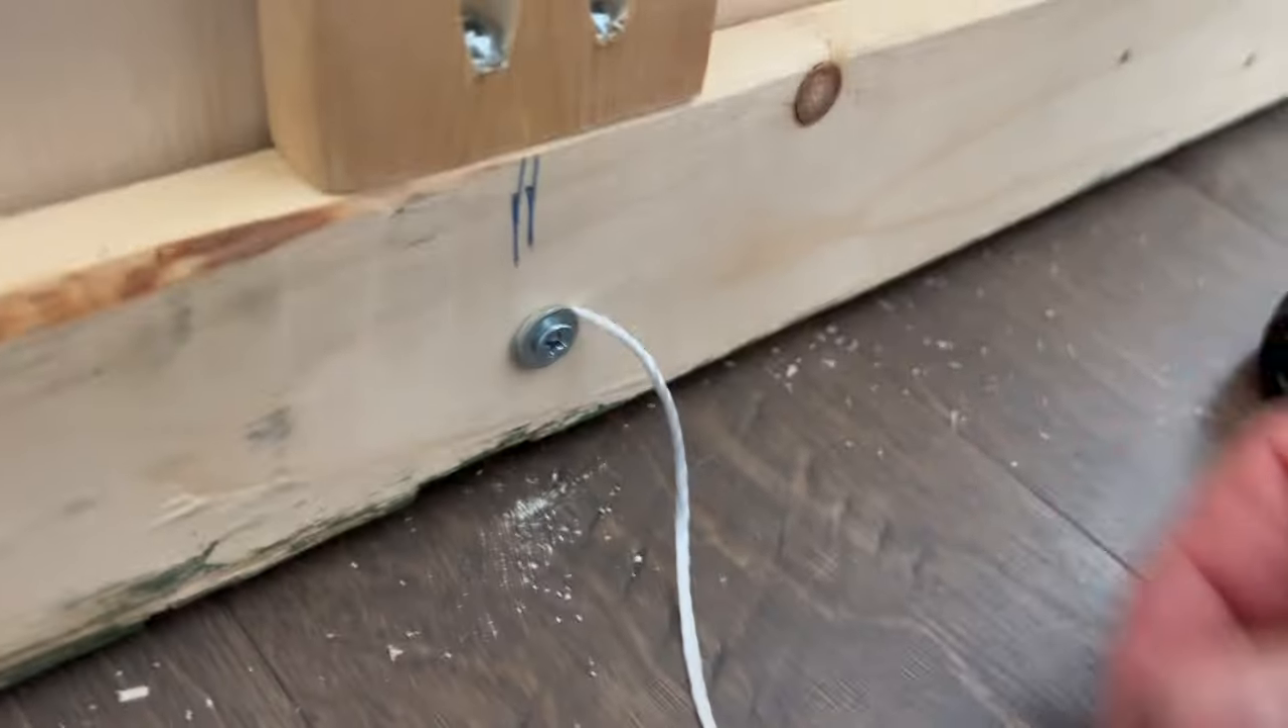I then drilled this screw into the back of the sign, and it pinched down the string, securing it in place.